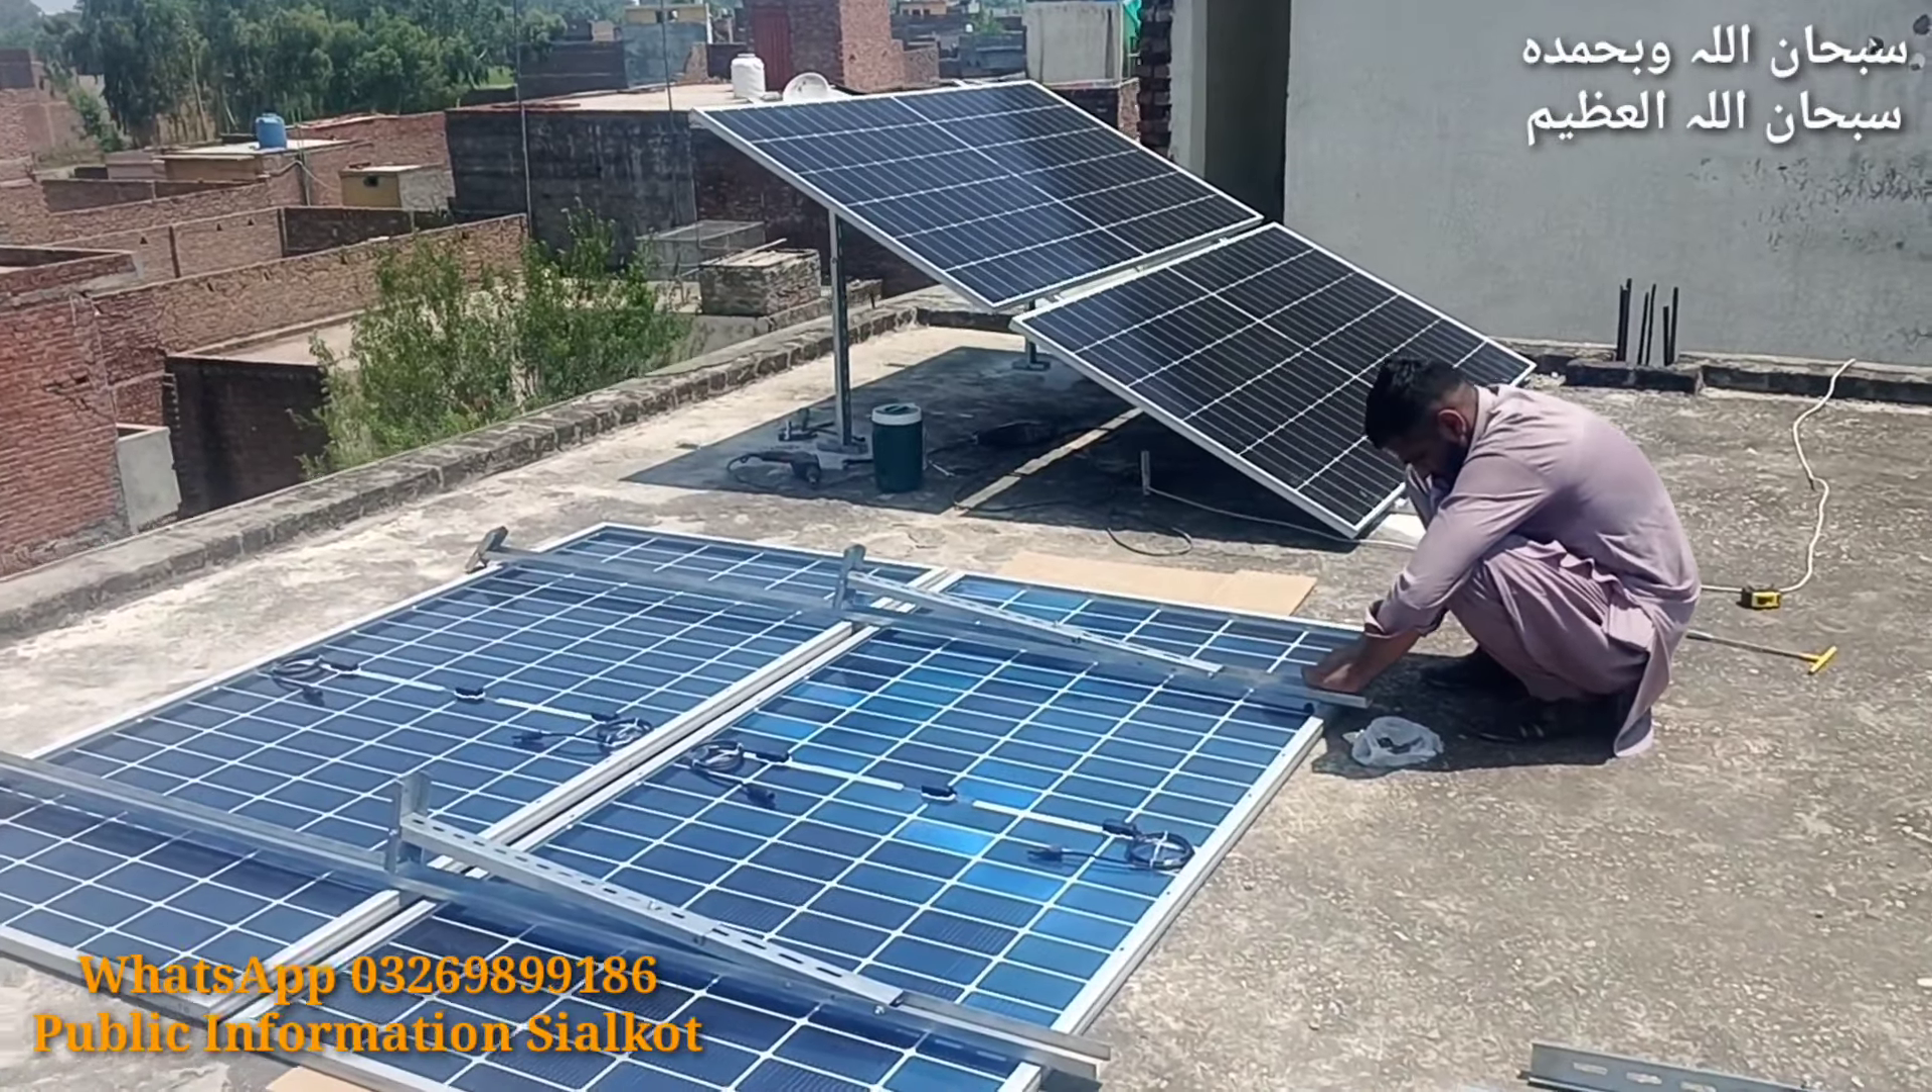ہمارا ایک سیٹ لگ گیا ہے اور دوسرا بھی ہم لگا رہے ہیں۔